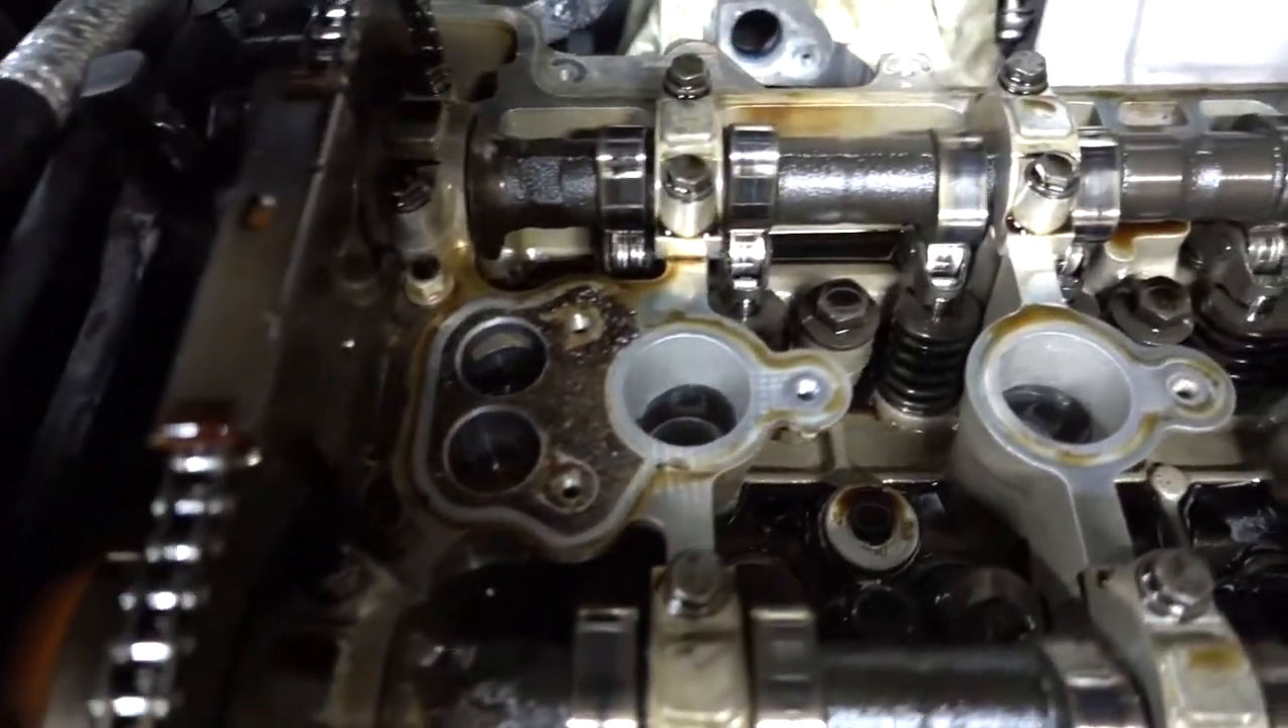All right, so just took the valve cover off and this is what the inside of 100 ,000 miles looks like.